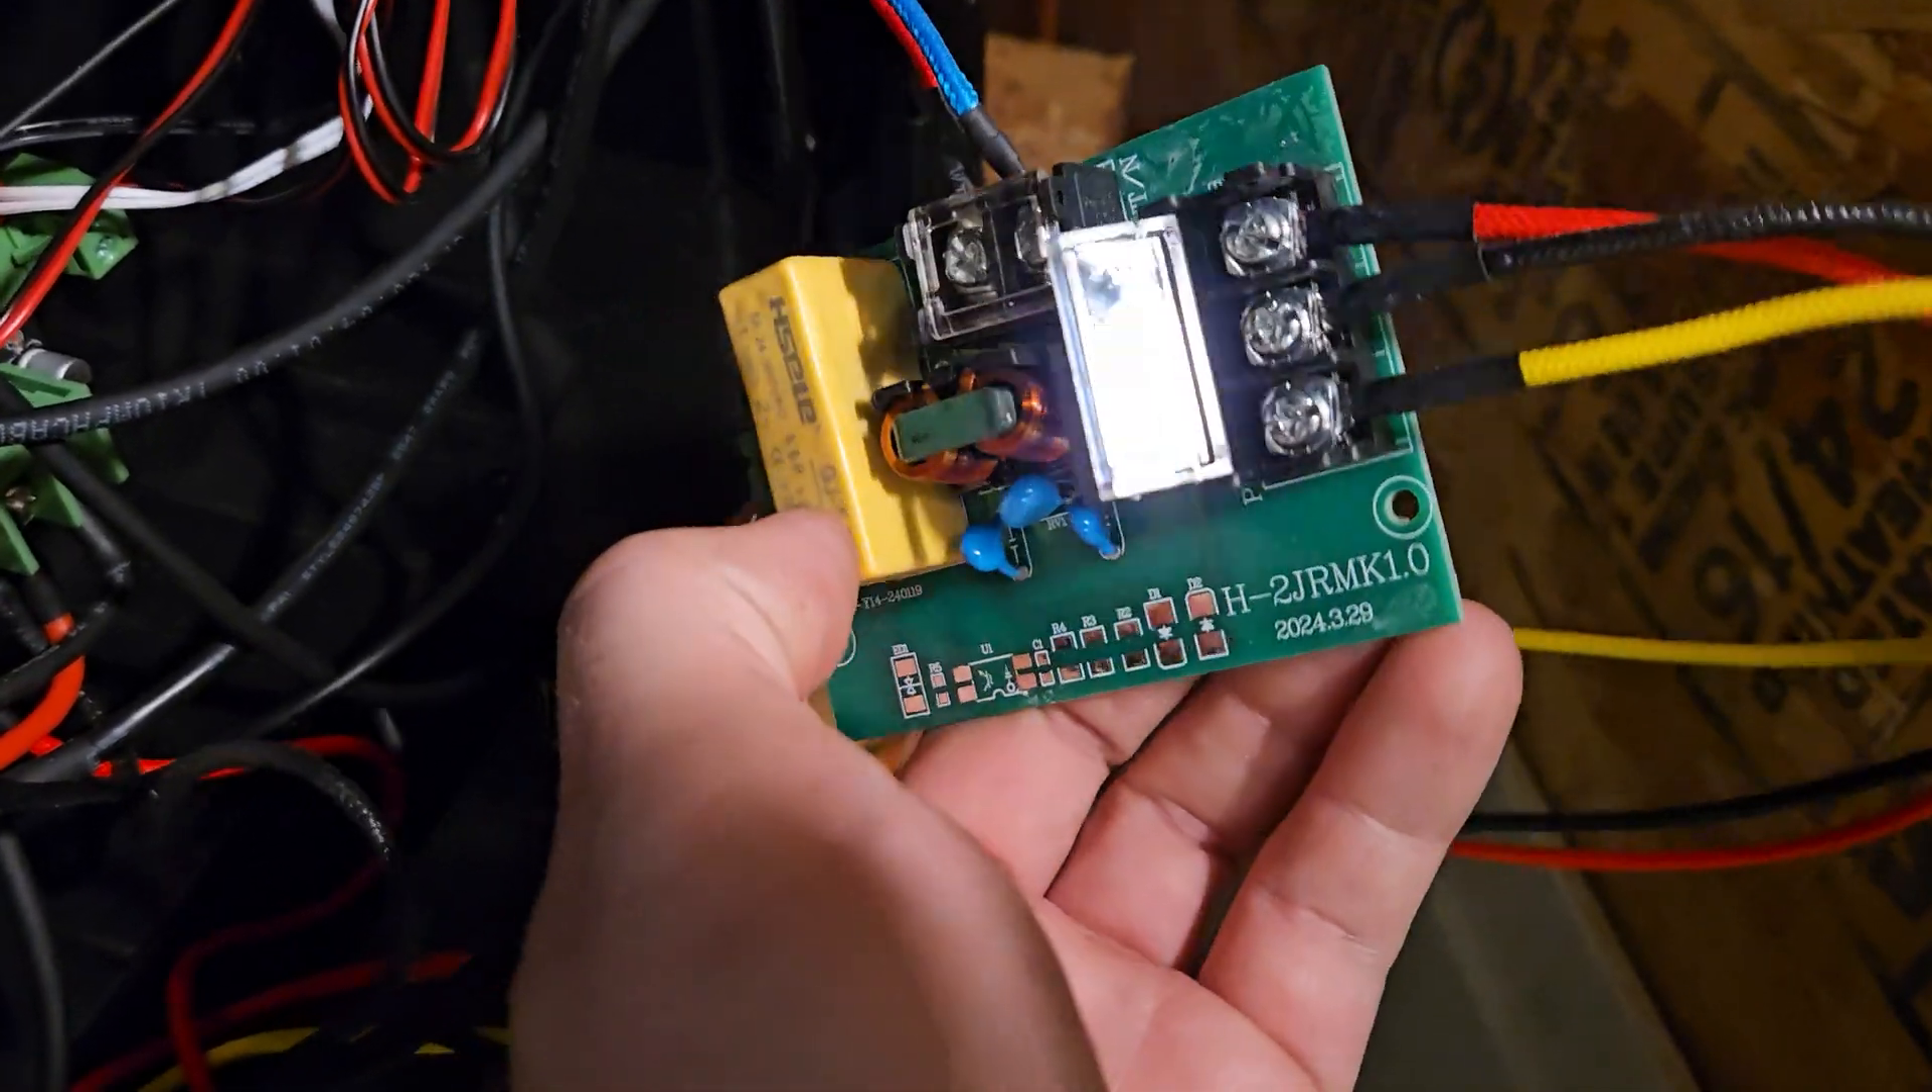Okay, I have managed to wrestle the chamber heater control board out of there.